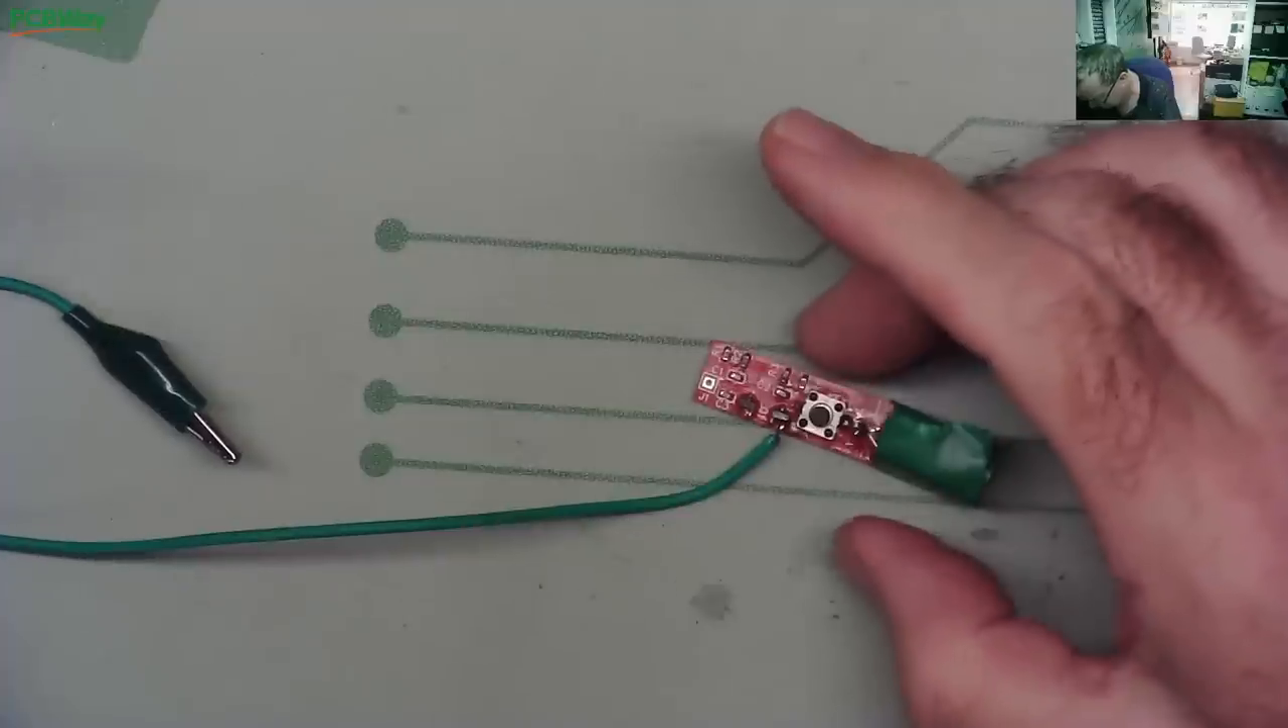Okay let's put a bit of tape on that and there we have the completed injector.